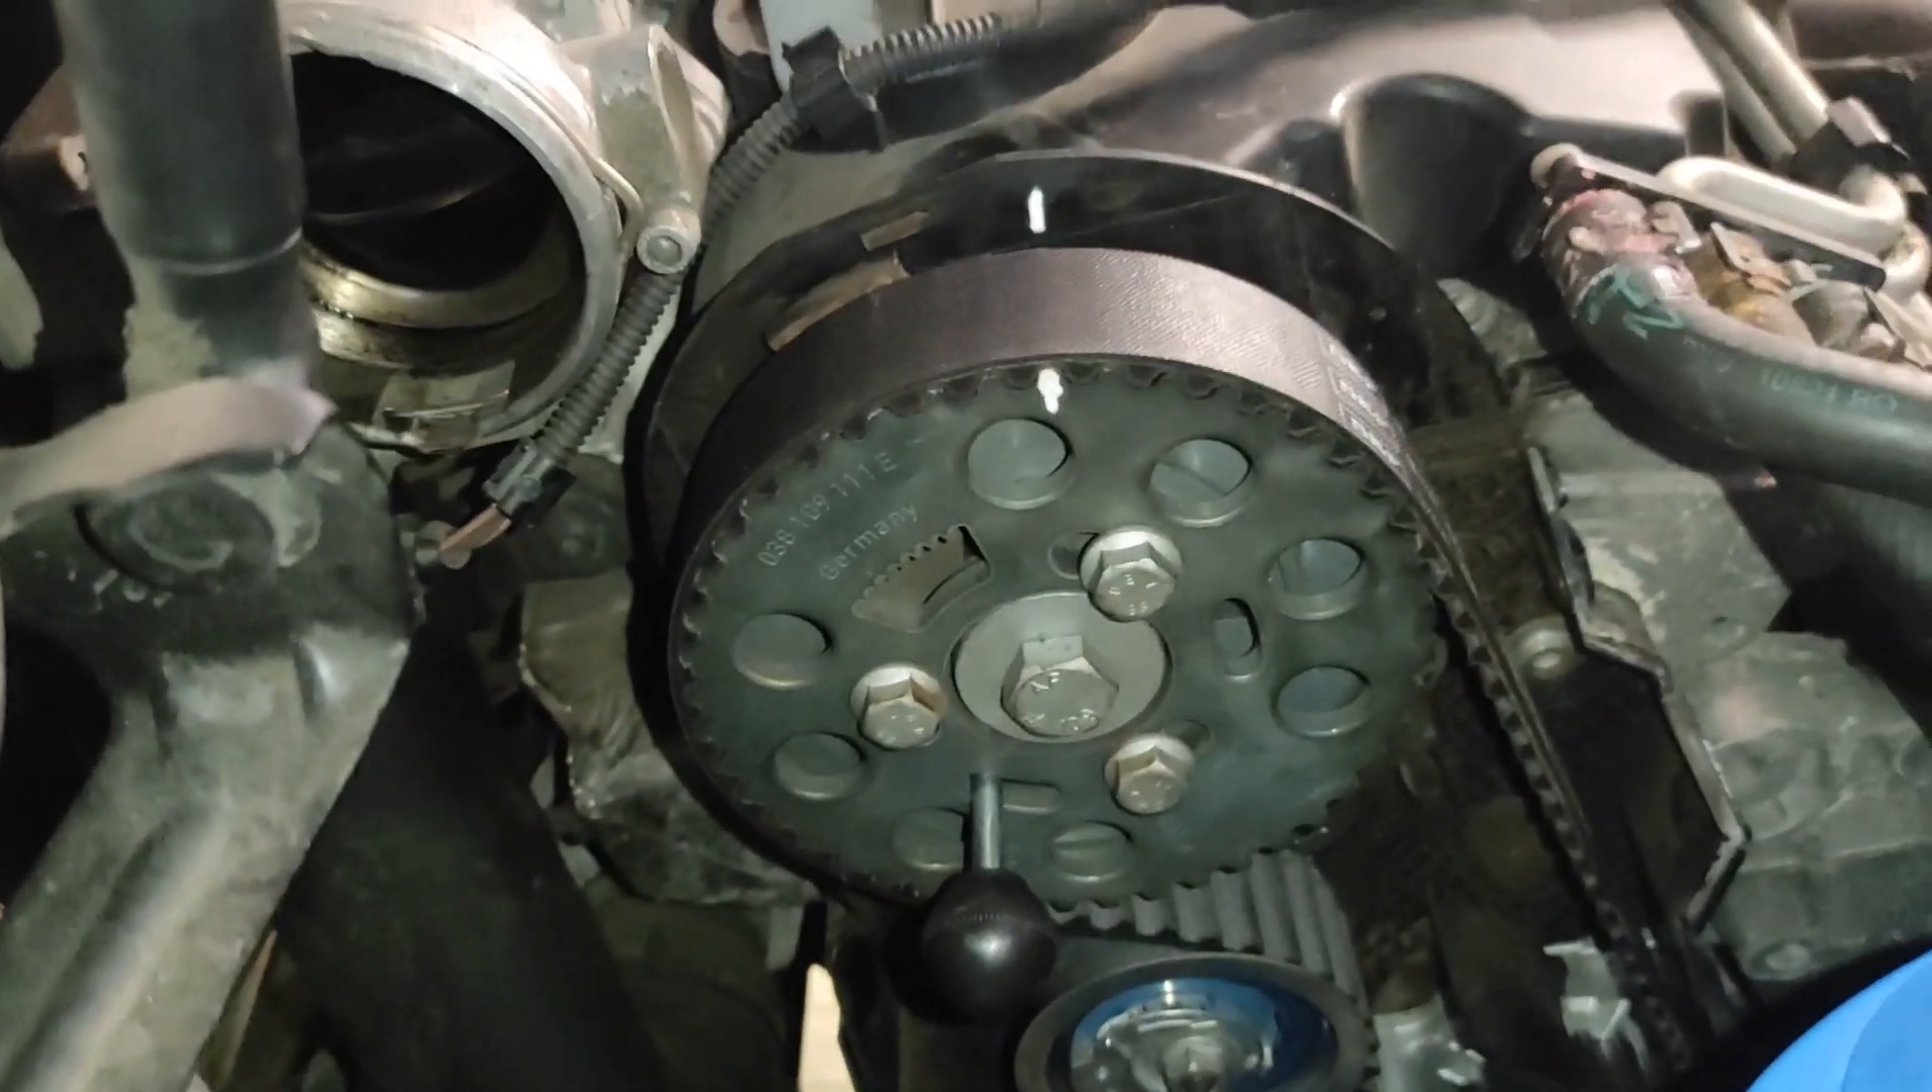On a mis la courroie c'est un peu galère mais c'est bon maintenant.